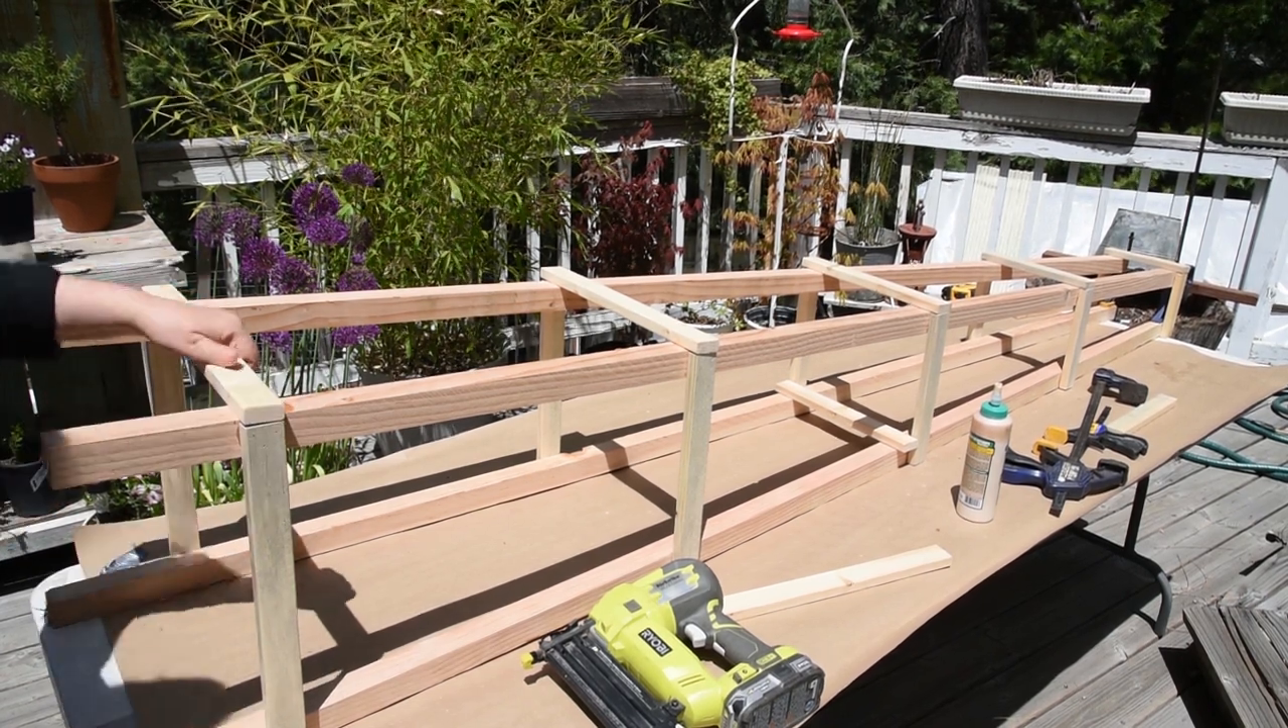So we have all the rungs attached on this side and feel it make sure they're all done.